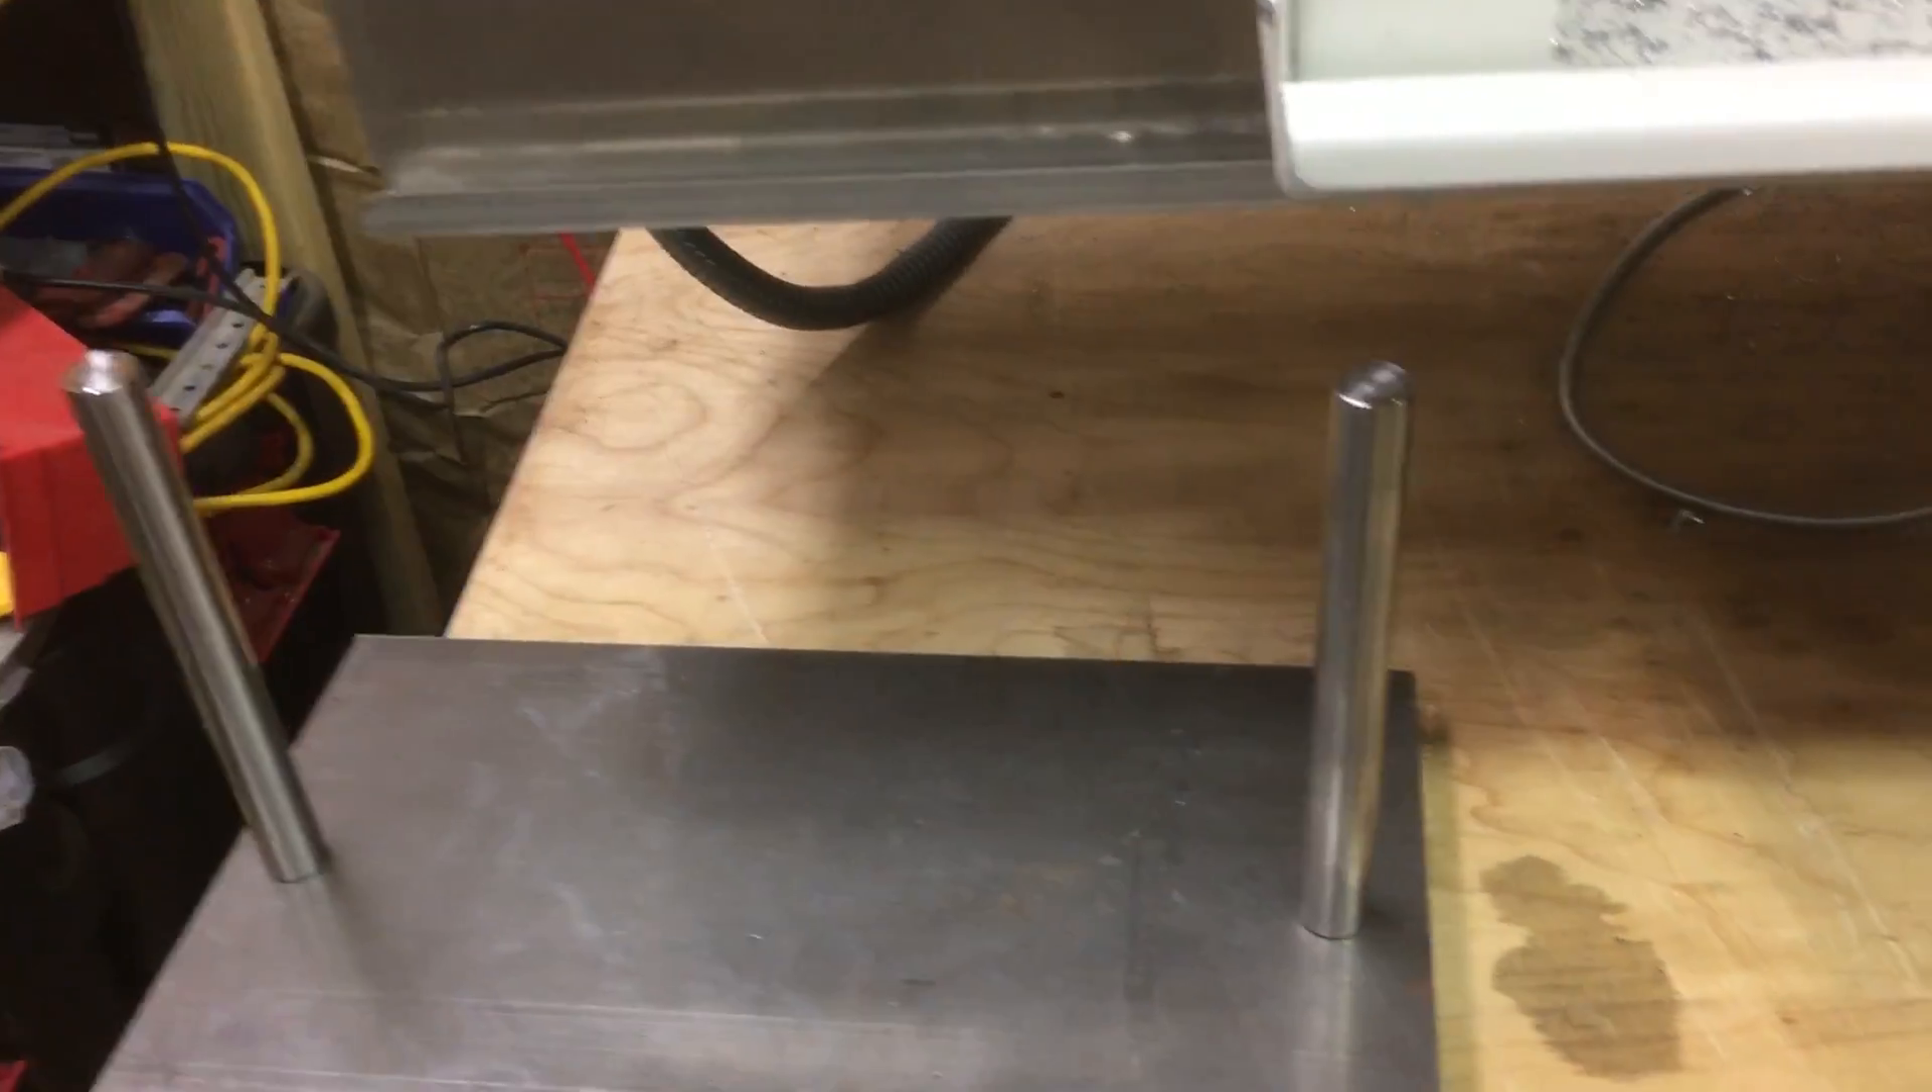Okay, as you can see the rods just get inserted like that. I just have to put some nuts on the bottom side there.